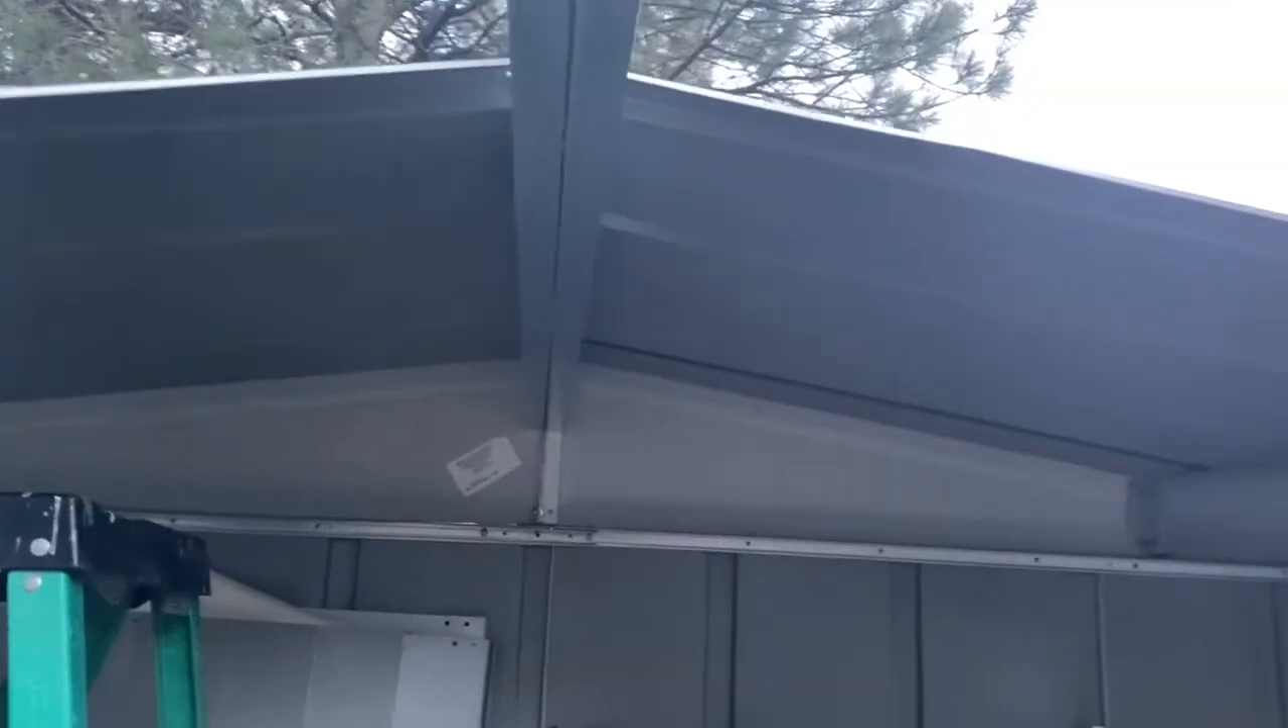So we got these panels on both sides.